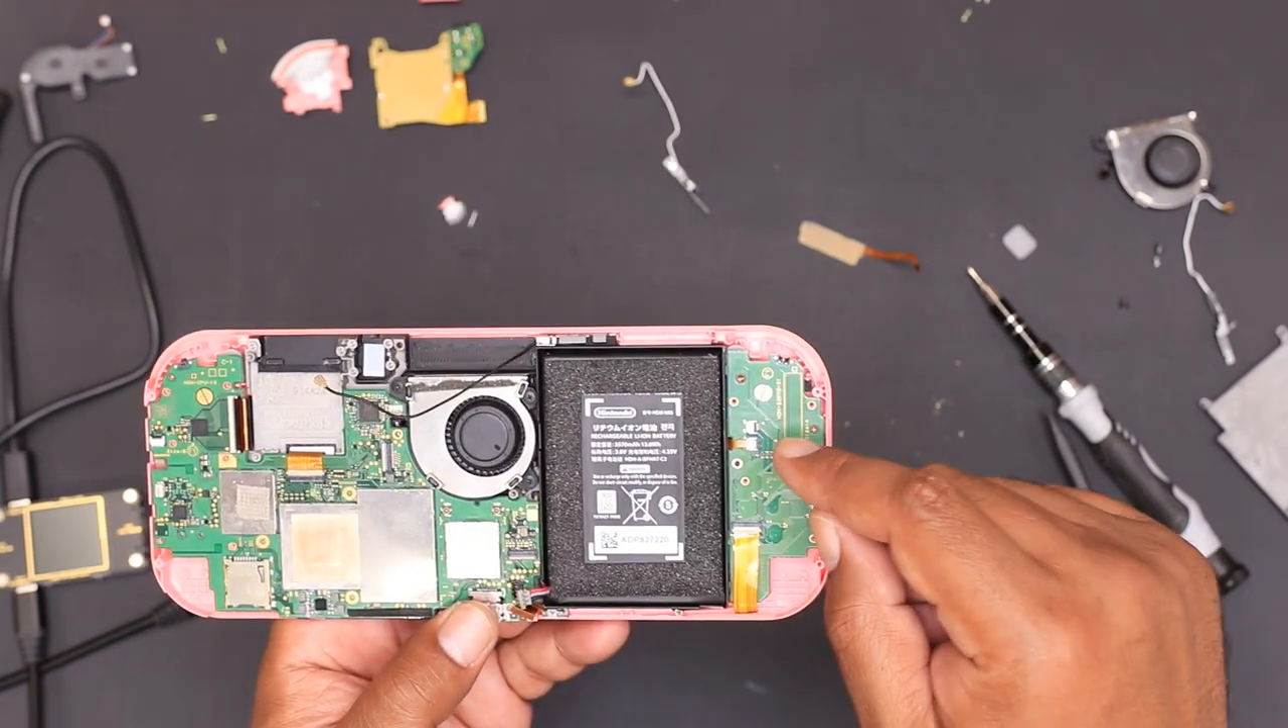So what I've done is I've taken my original board here and I've put it into the original case here.